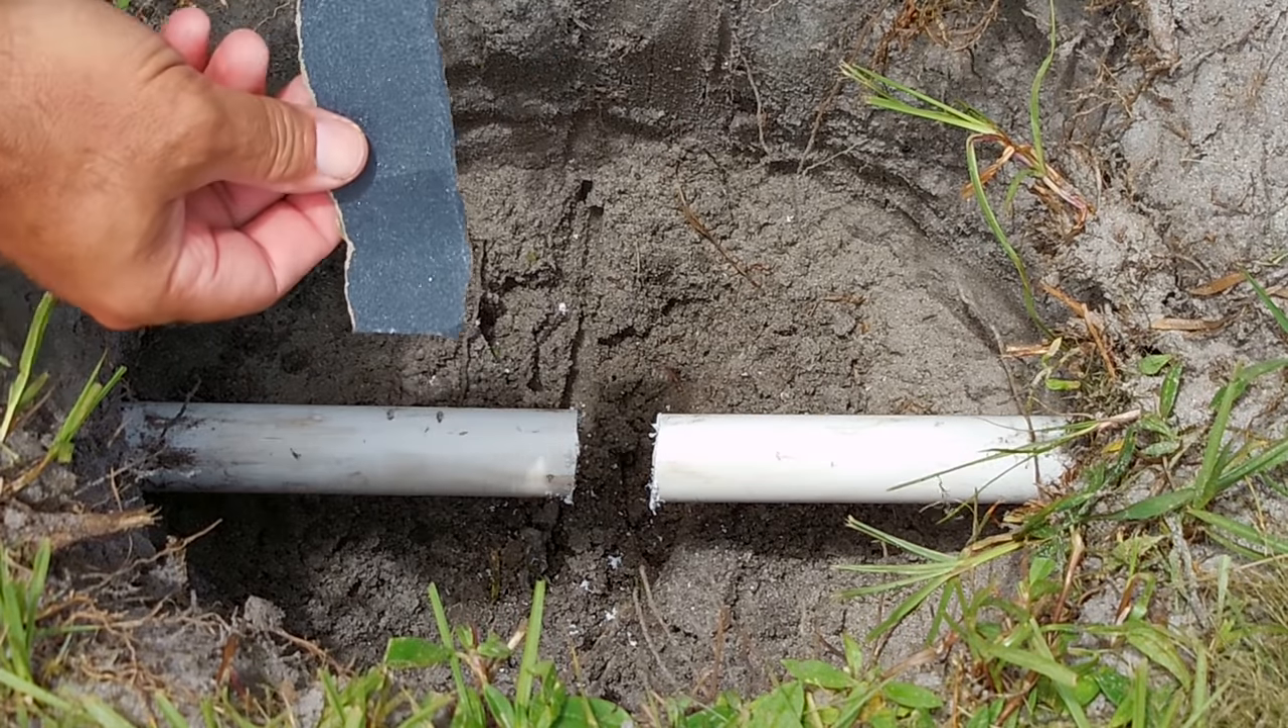Right here you can see the piece has been removed and all the water is out of that pipe.